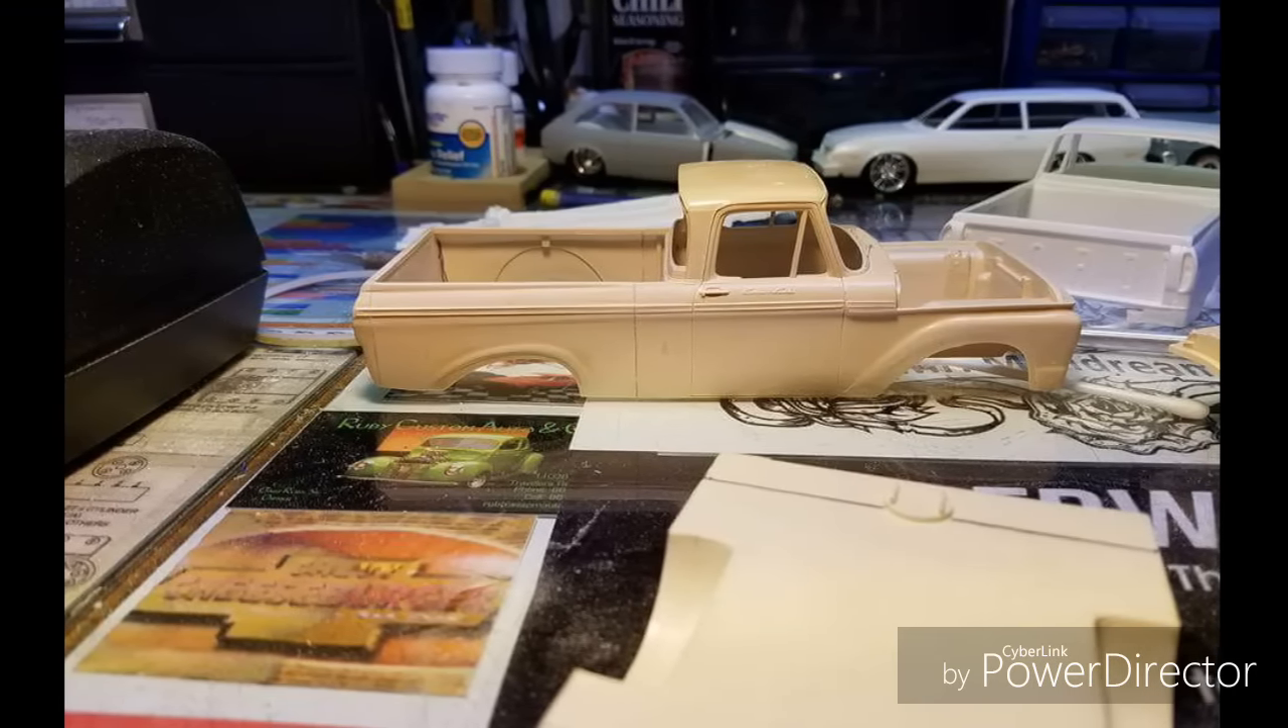And, there's the short bed back together.